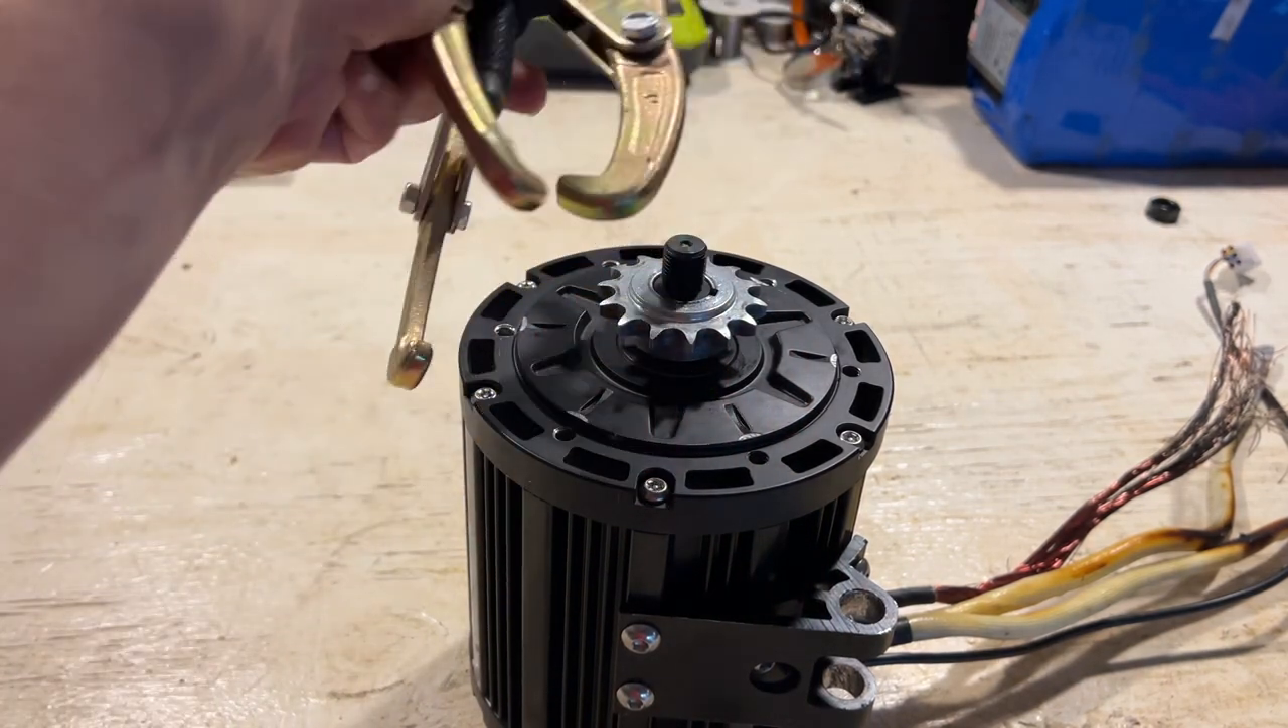So now that we have the nut off of the shaft we have to pull the sprocket off somehow and this is lodged on there pretty well because this shaft is actually tapered.